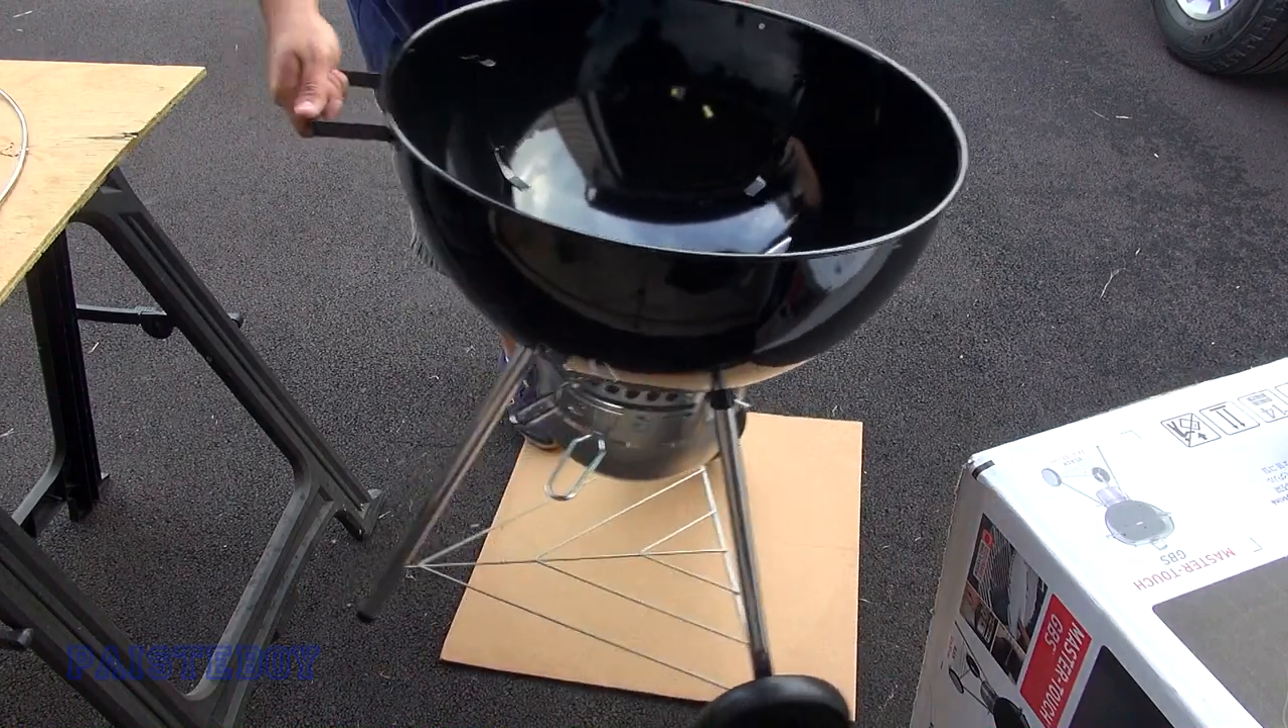Base is fully assembled.